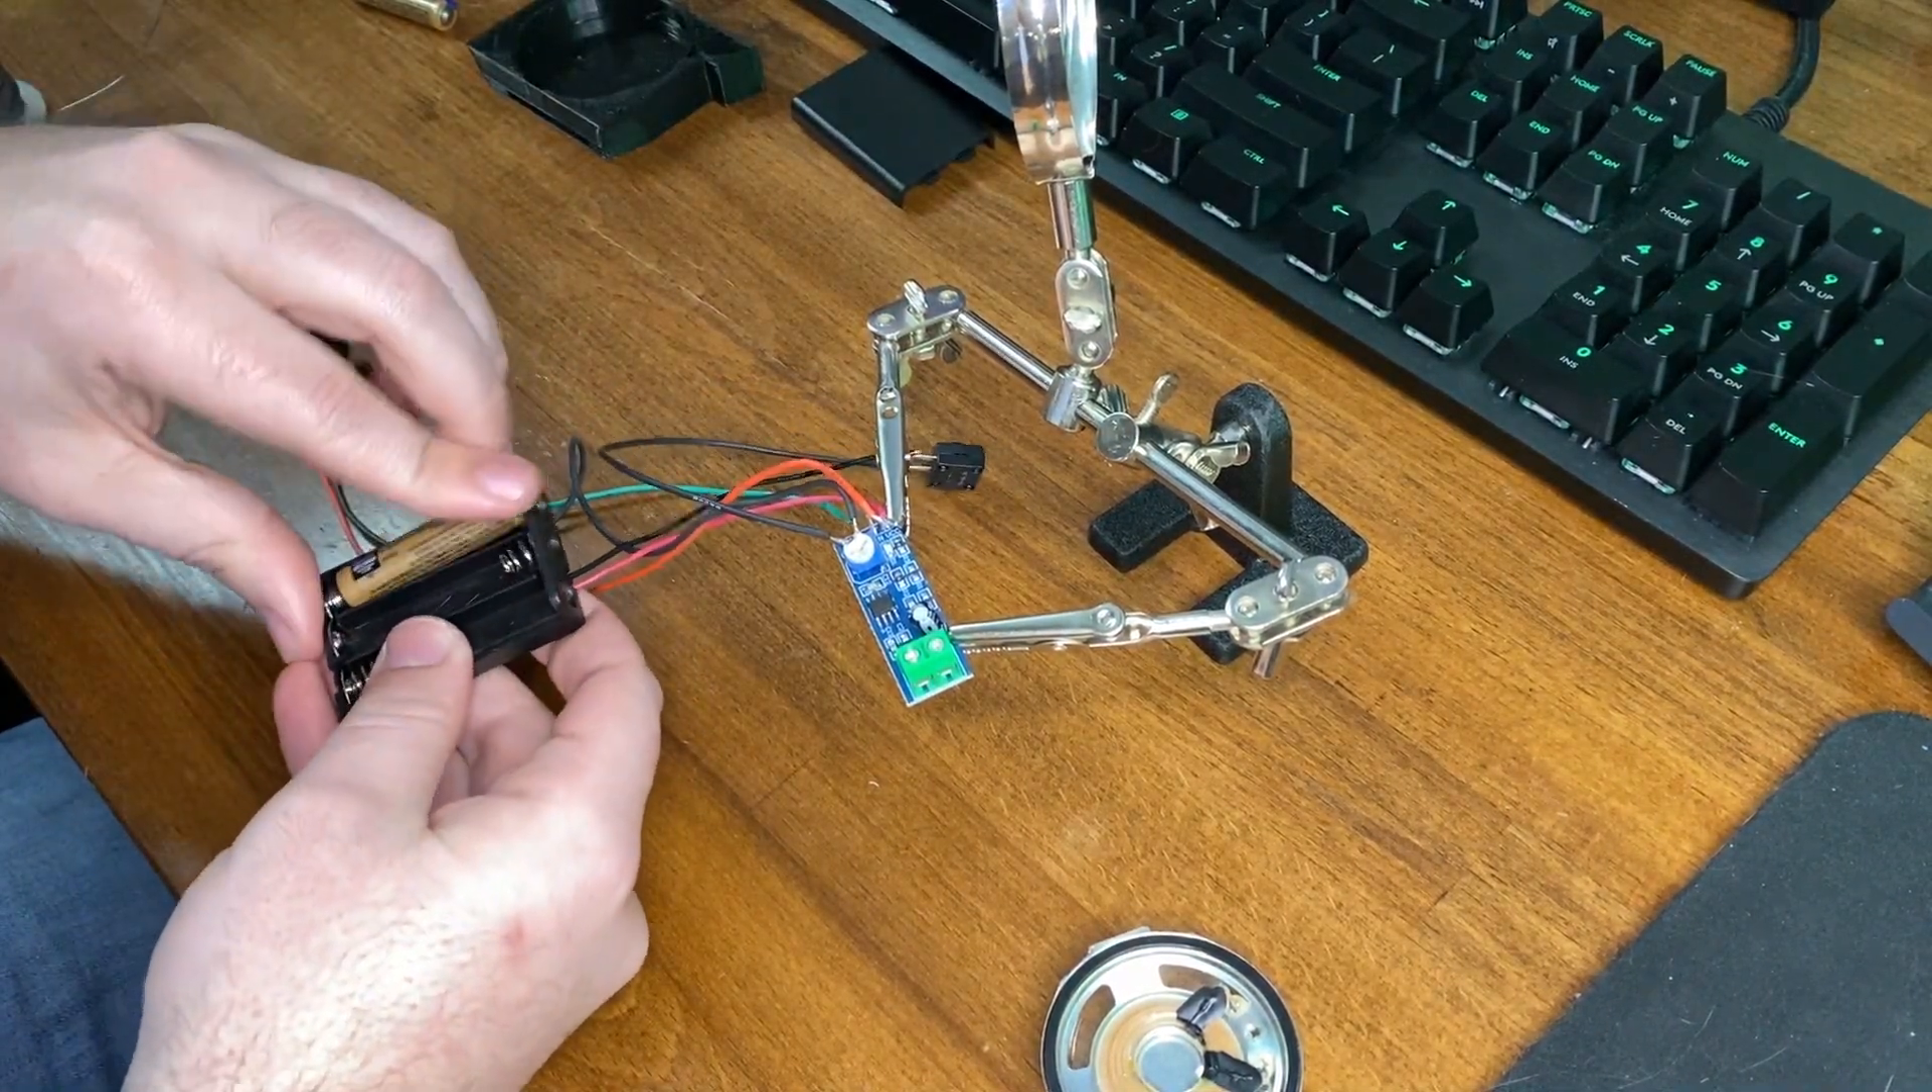Now, I don't have the speaker plugged in.